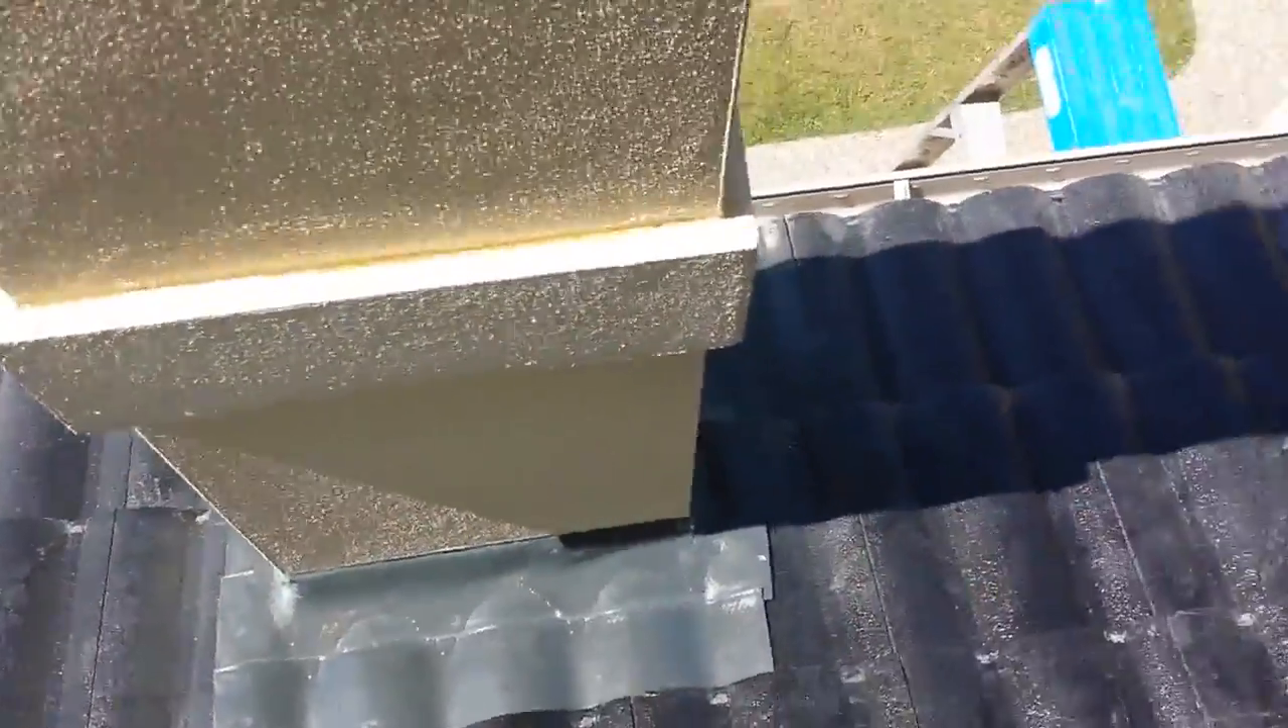And we've had to put flashing around the pier that was existing and that's how we've just transformed the roof from that existing roof just flowing straight on to our new roof into the gutter.